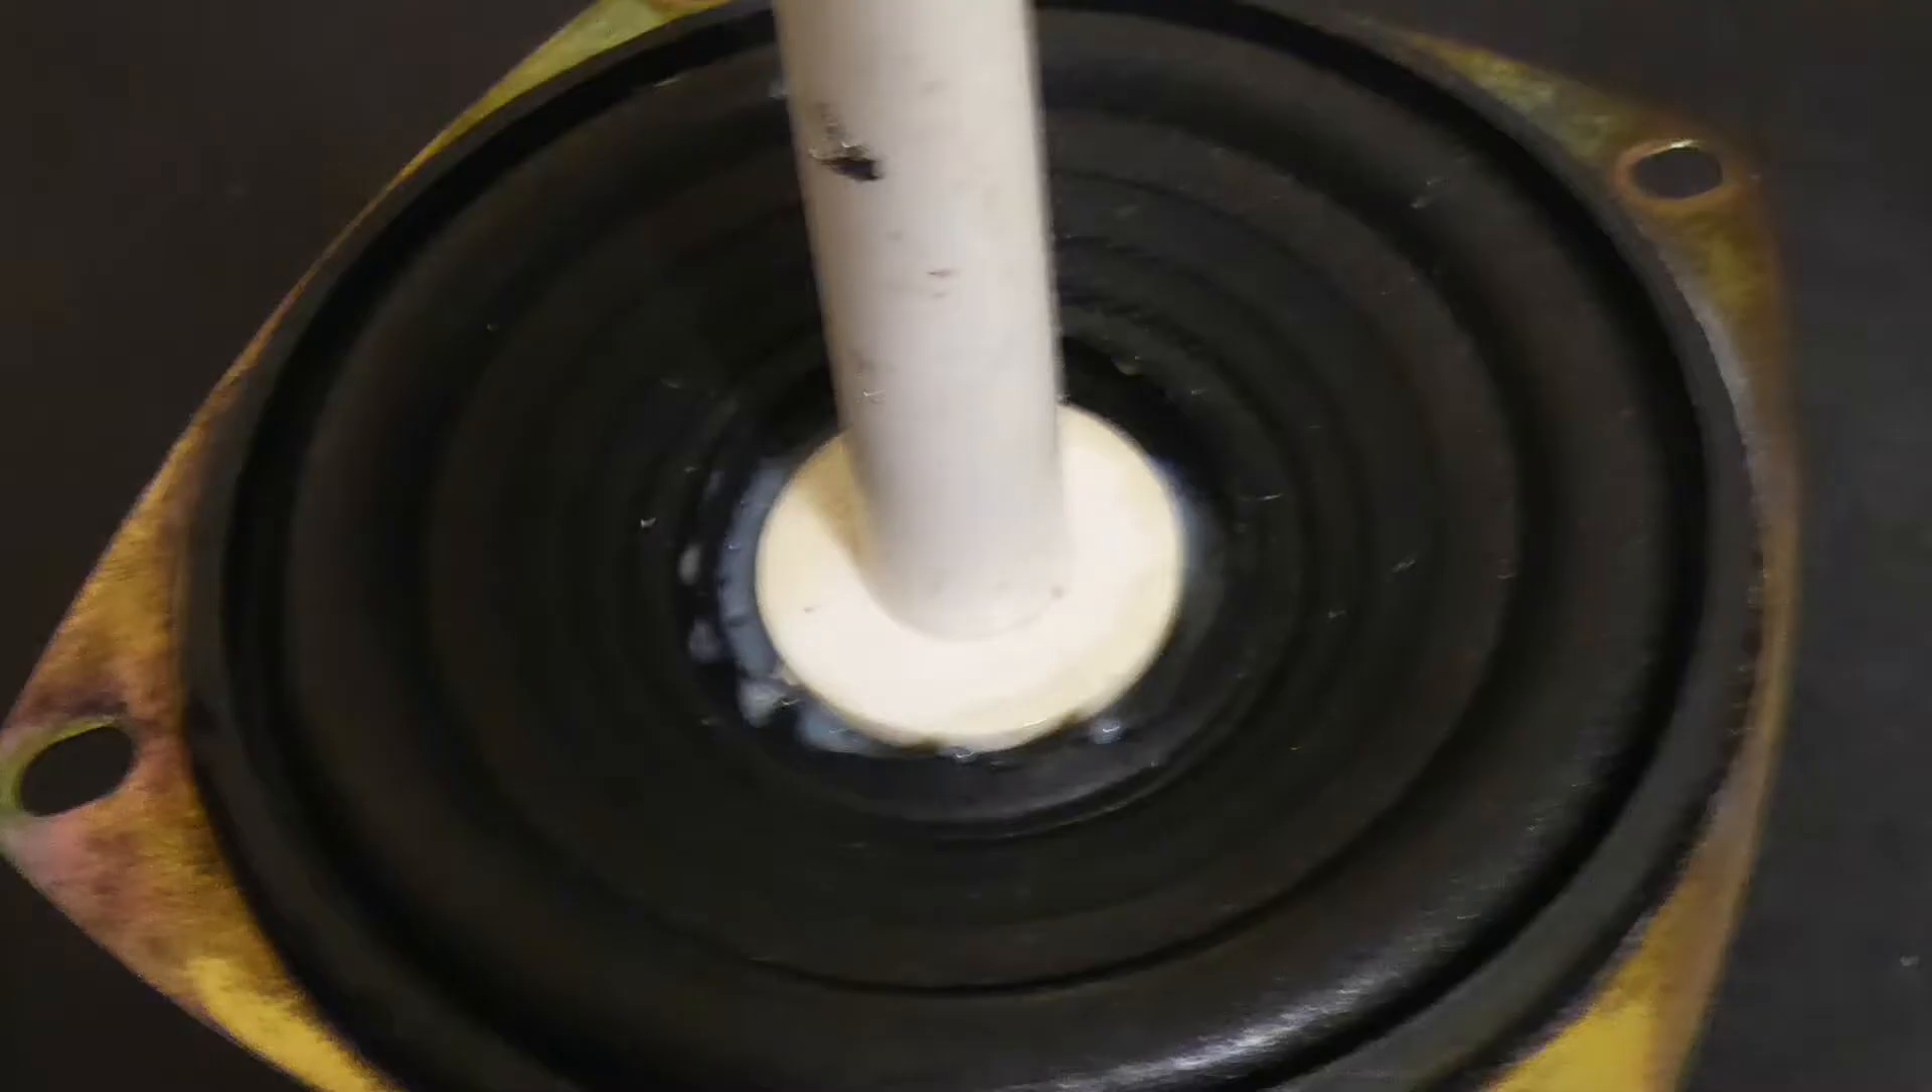After cleaning up my cutting I glued the flange onto the top of the driver.